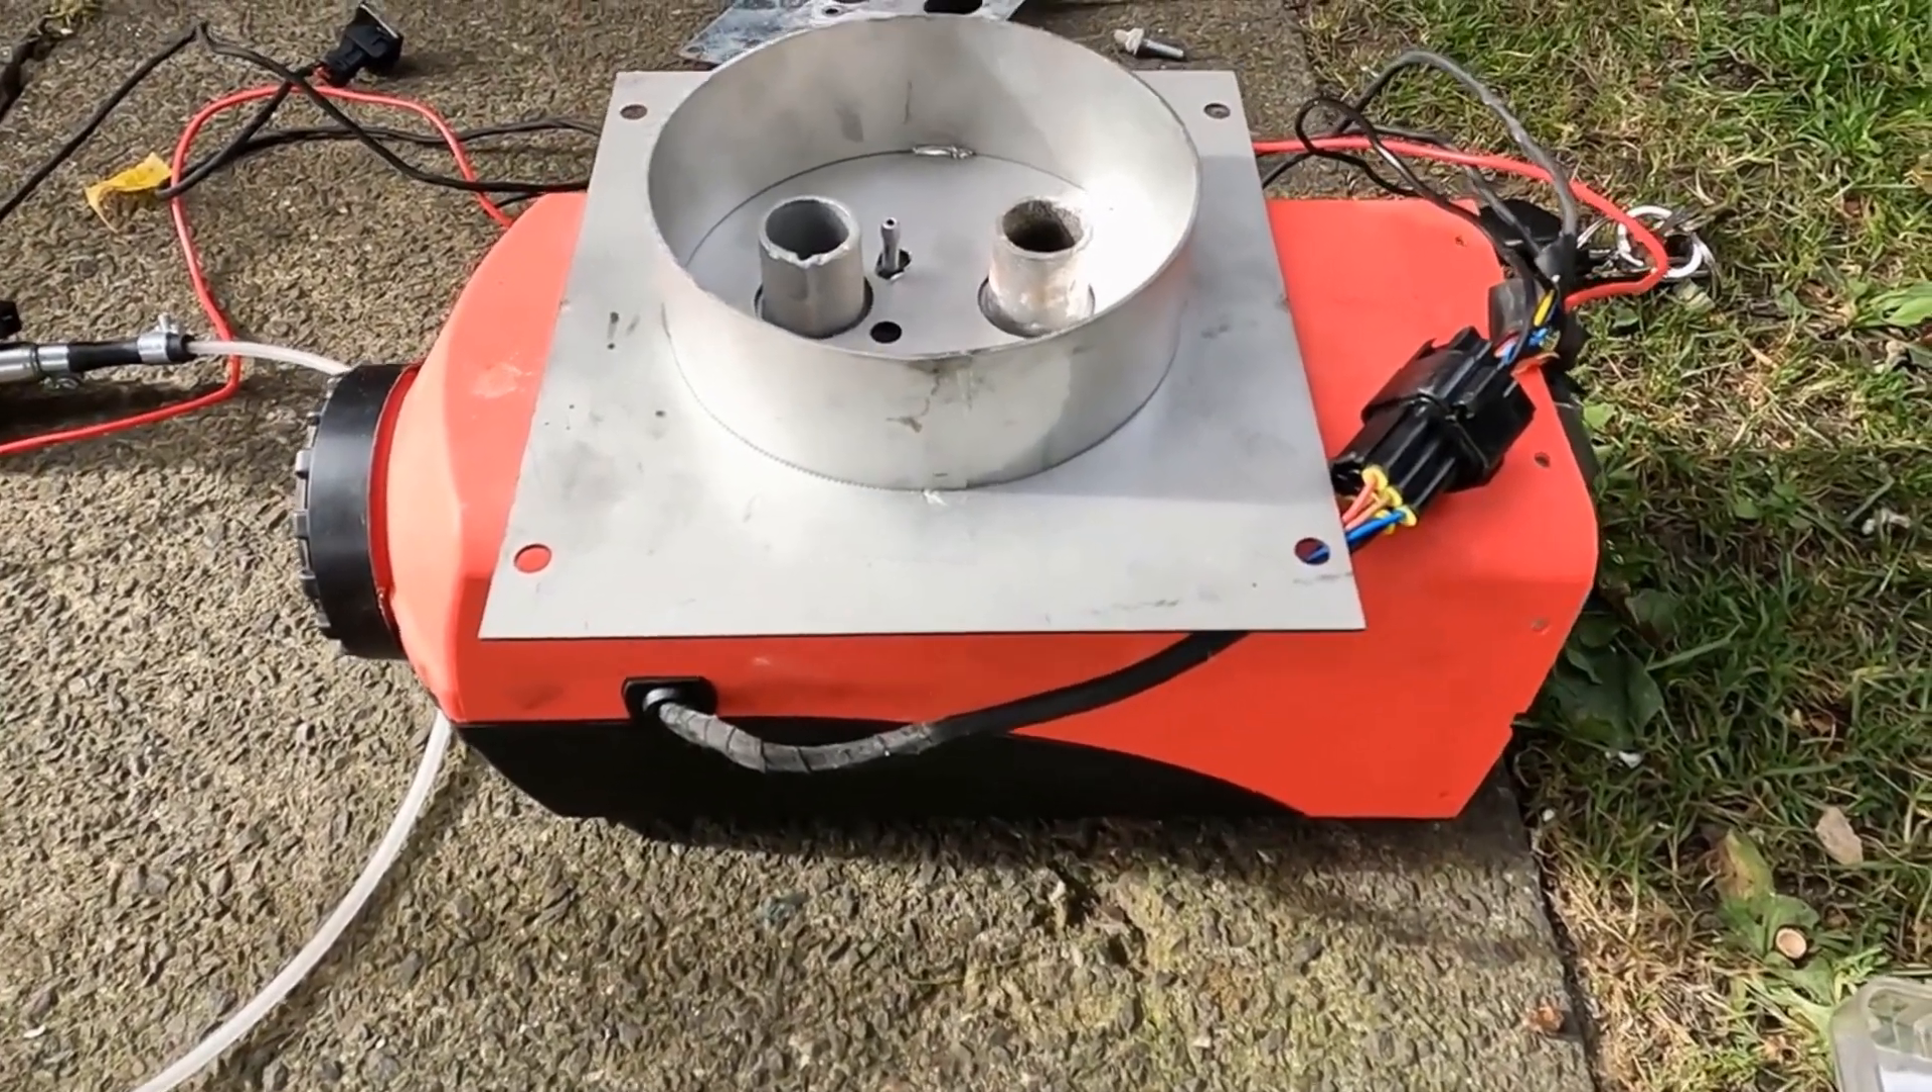Now then folks, back at it, I've drilled the plate, erm, it now fits, so, that's the circle you're going to cut out, of your floor, this is what you're going to attach it, to your floor inside with.